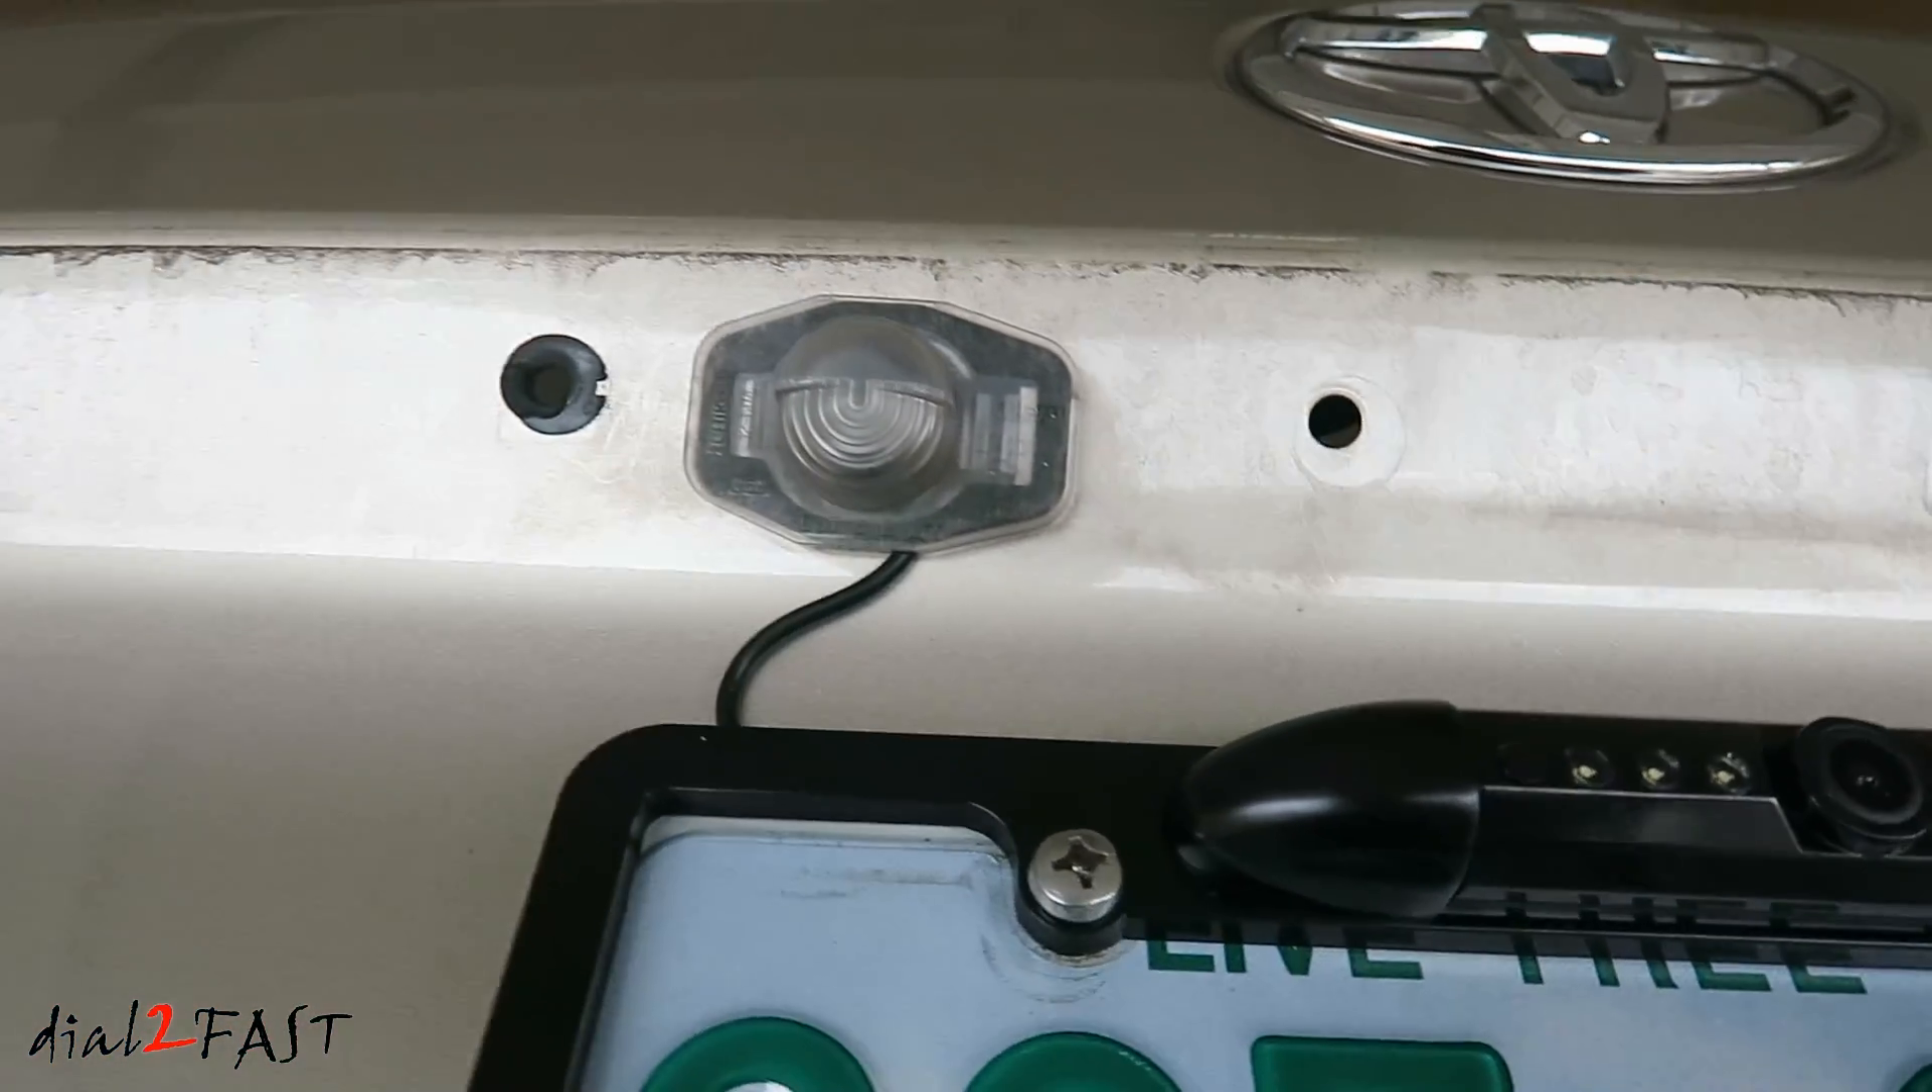And here's what it looks like with the license plate light installed.